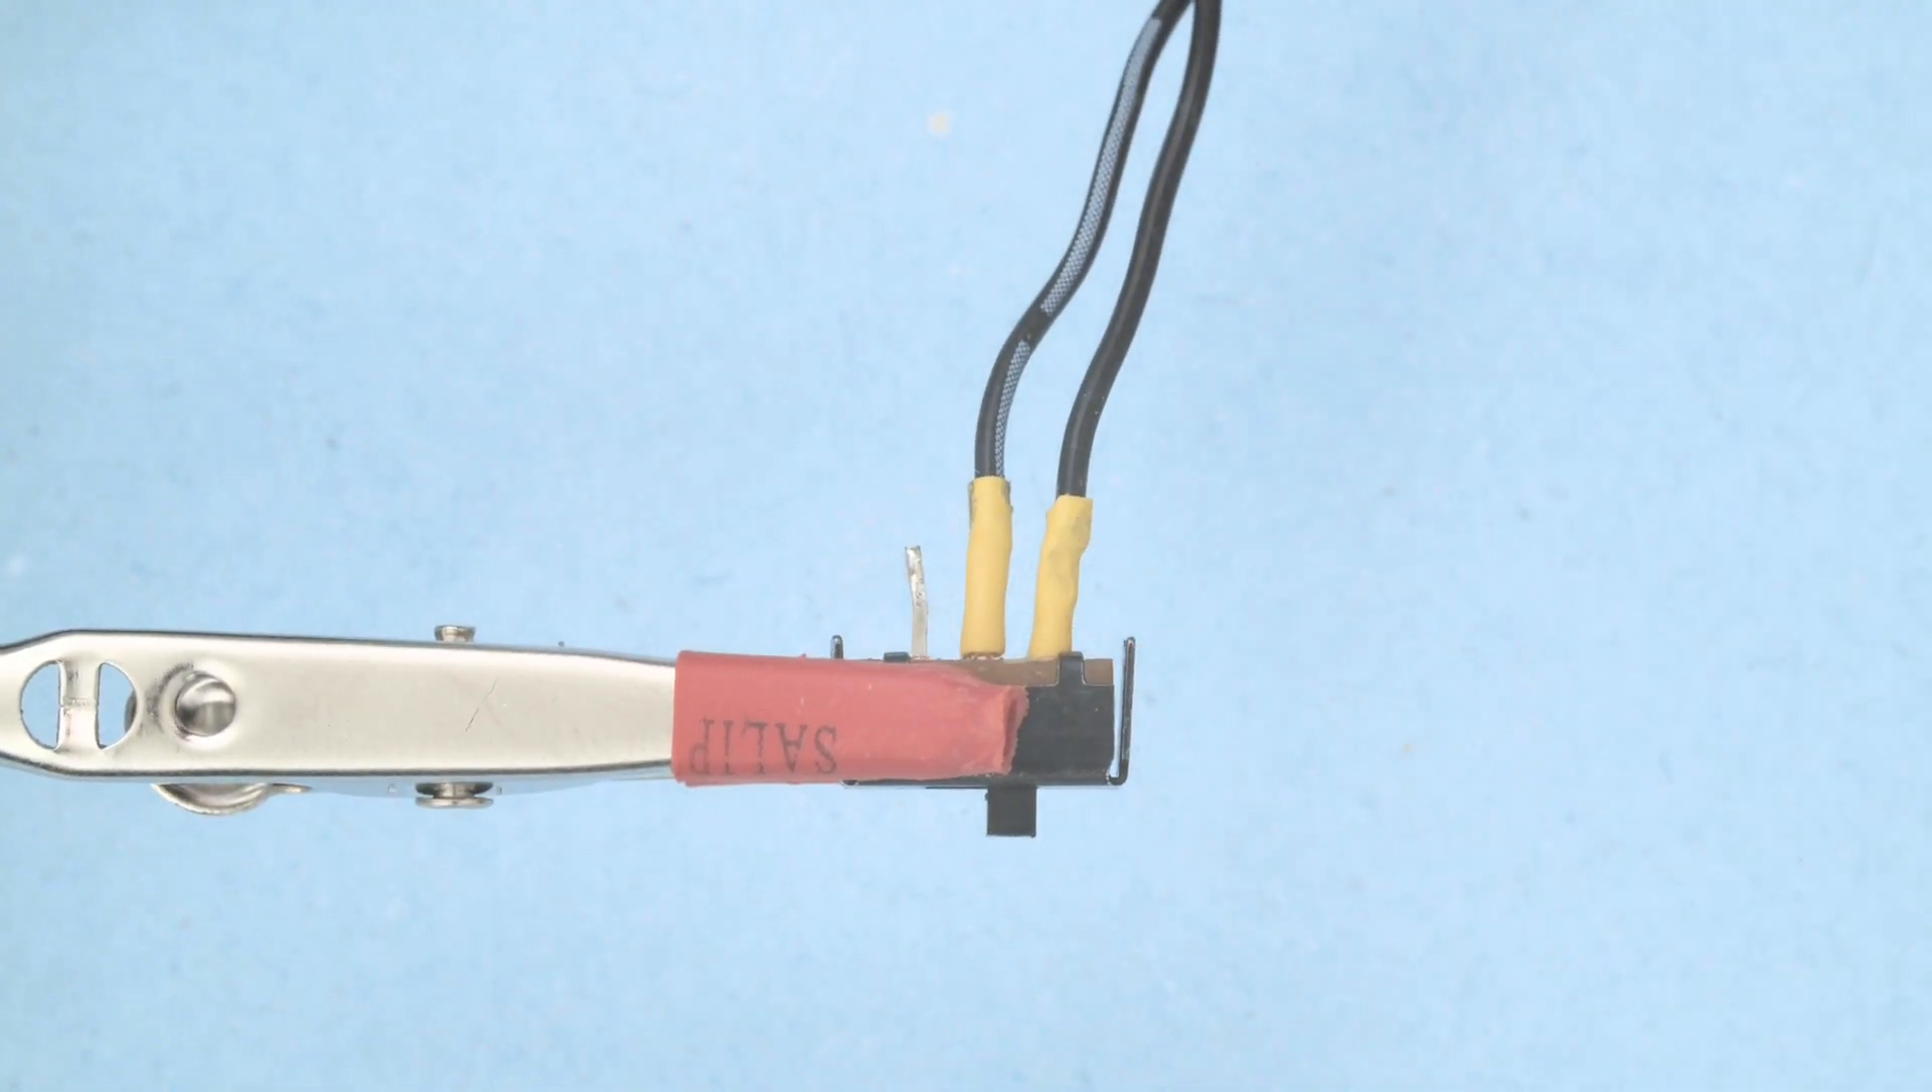A slide switch is wired up and it has pieces of heat shrink tubing to insulate the connections.